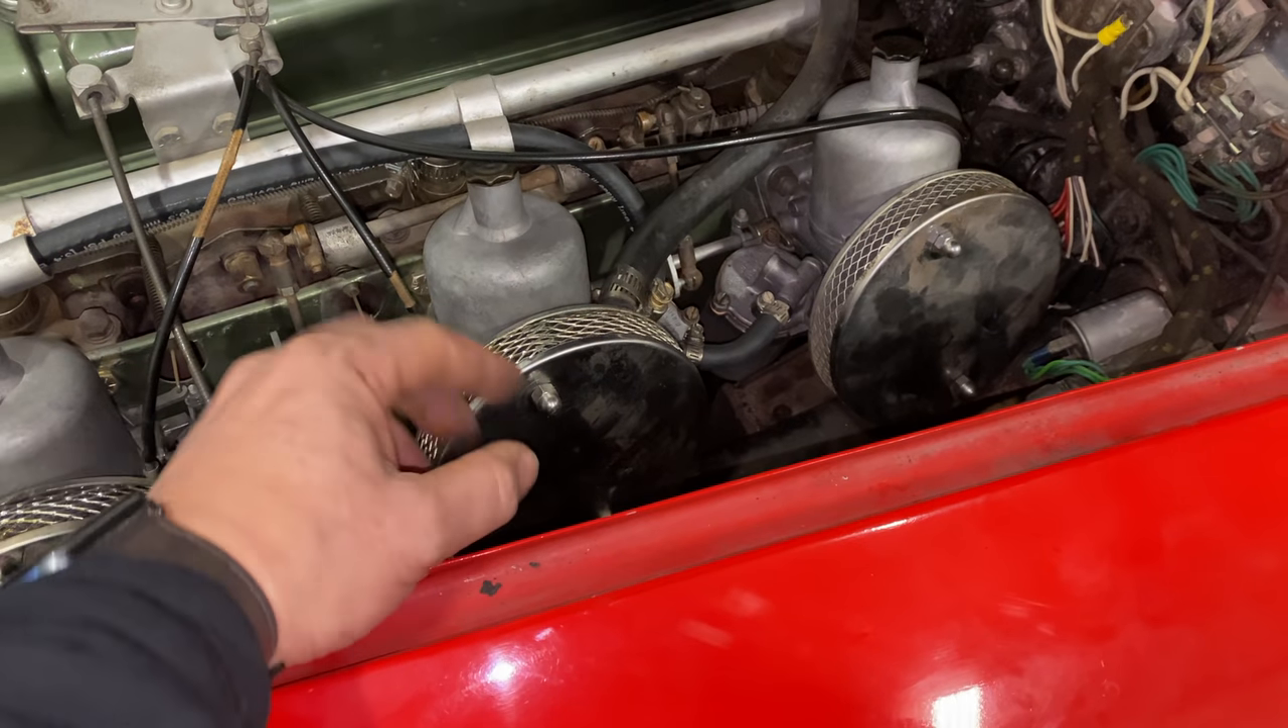I have the air cleaners installed now.